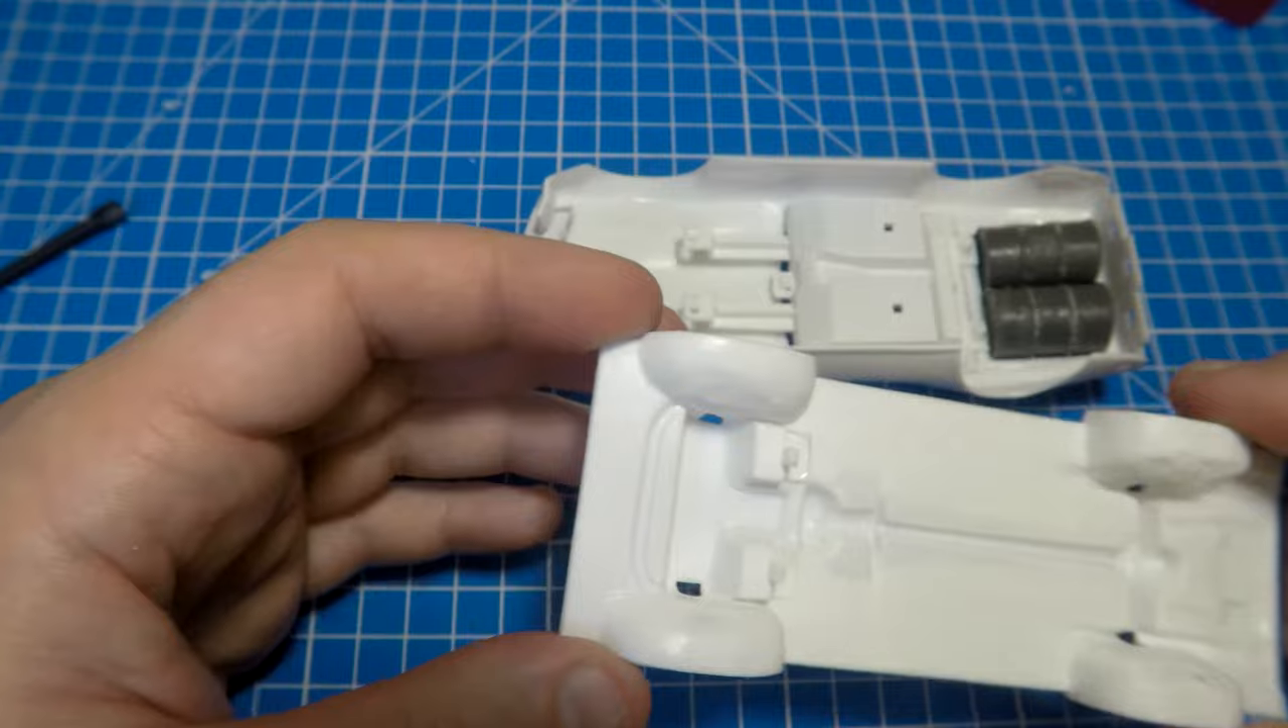Barrels finally installed with the help of thick glue.